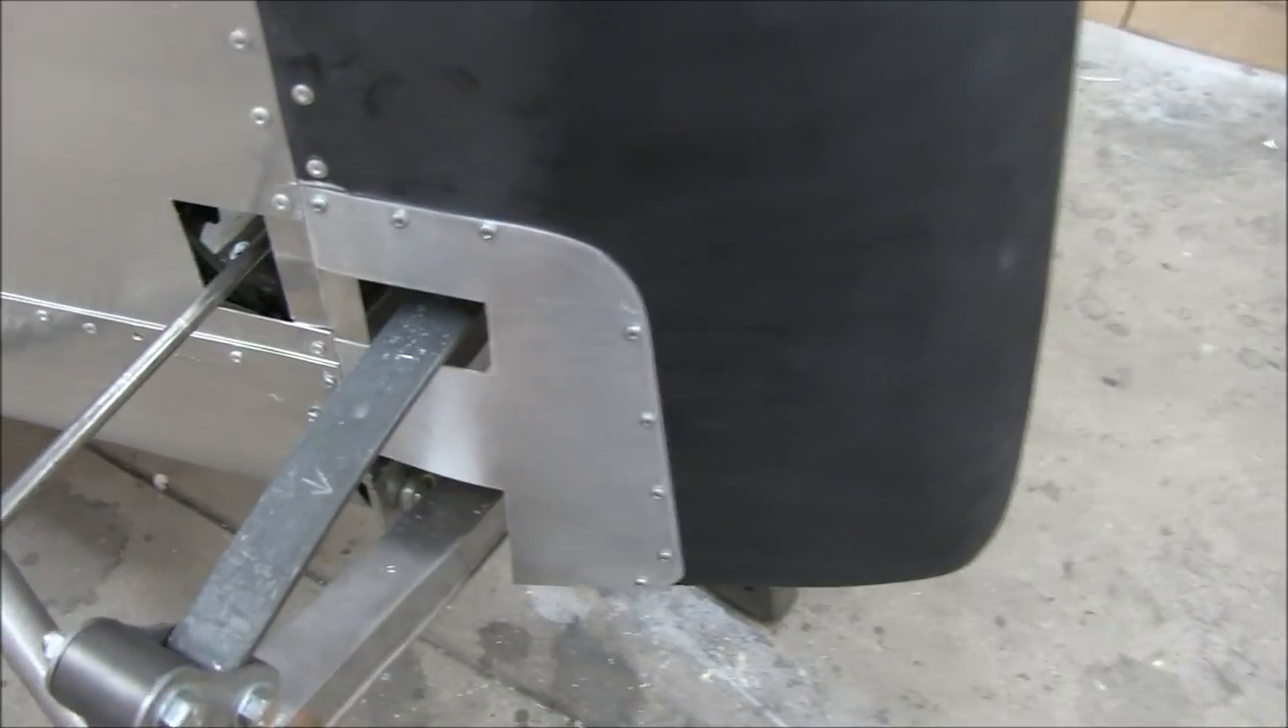I have the first inspection panel installed turned out pretty good.